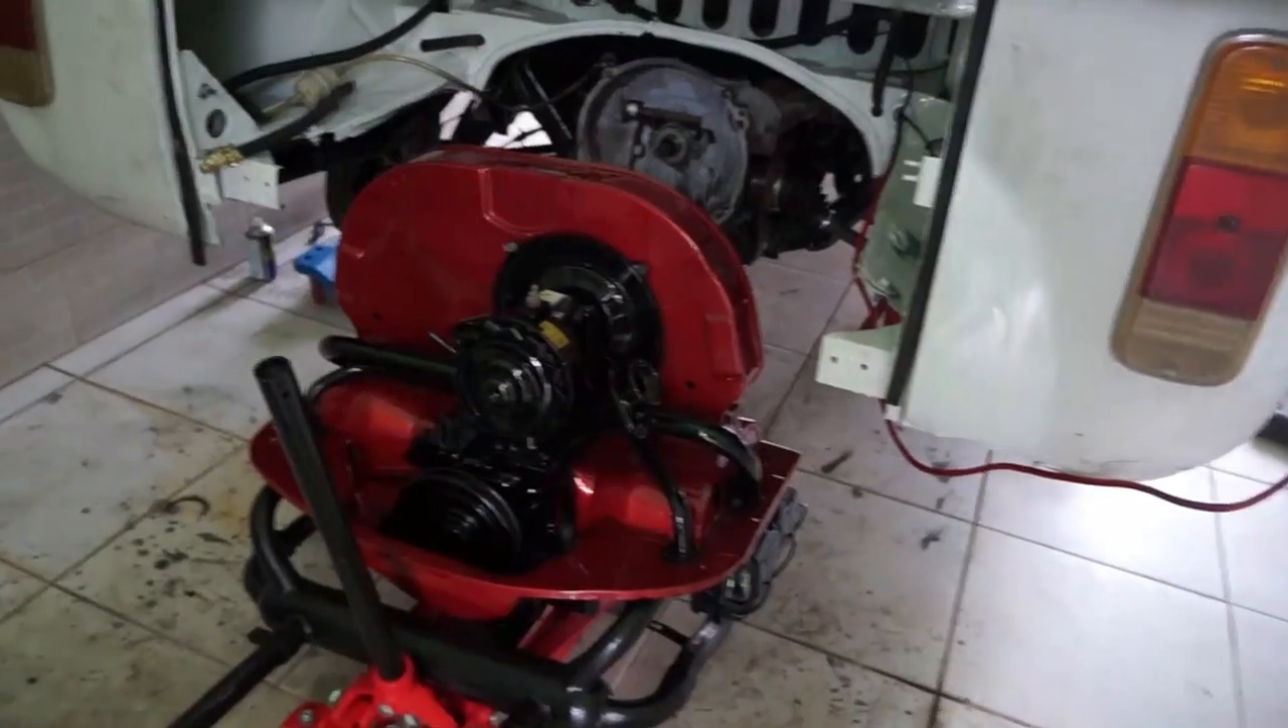O motor tá pronto pra ser encaixado. Ele vai ser encaixado.